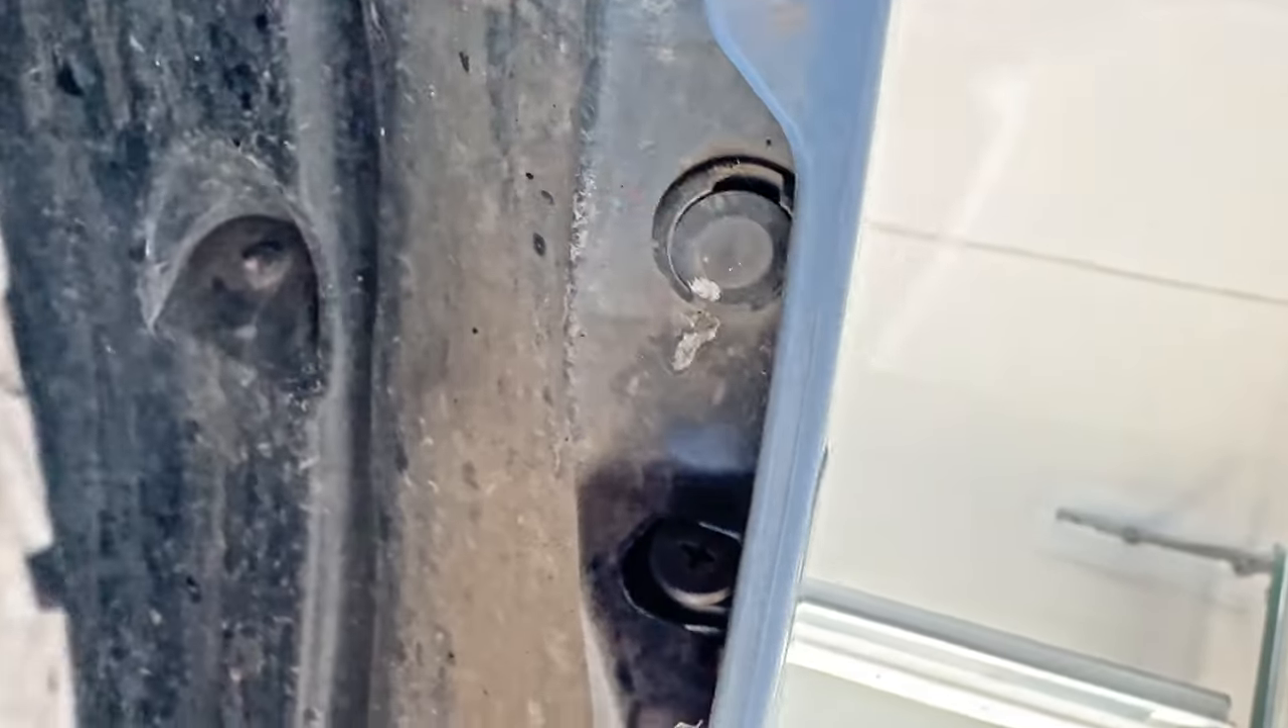All right, it looks like there's one more Phillips screw that's hiding right there.